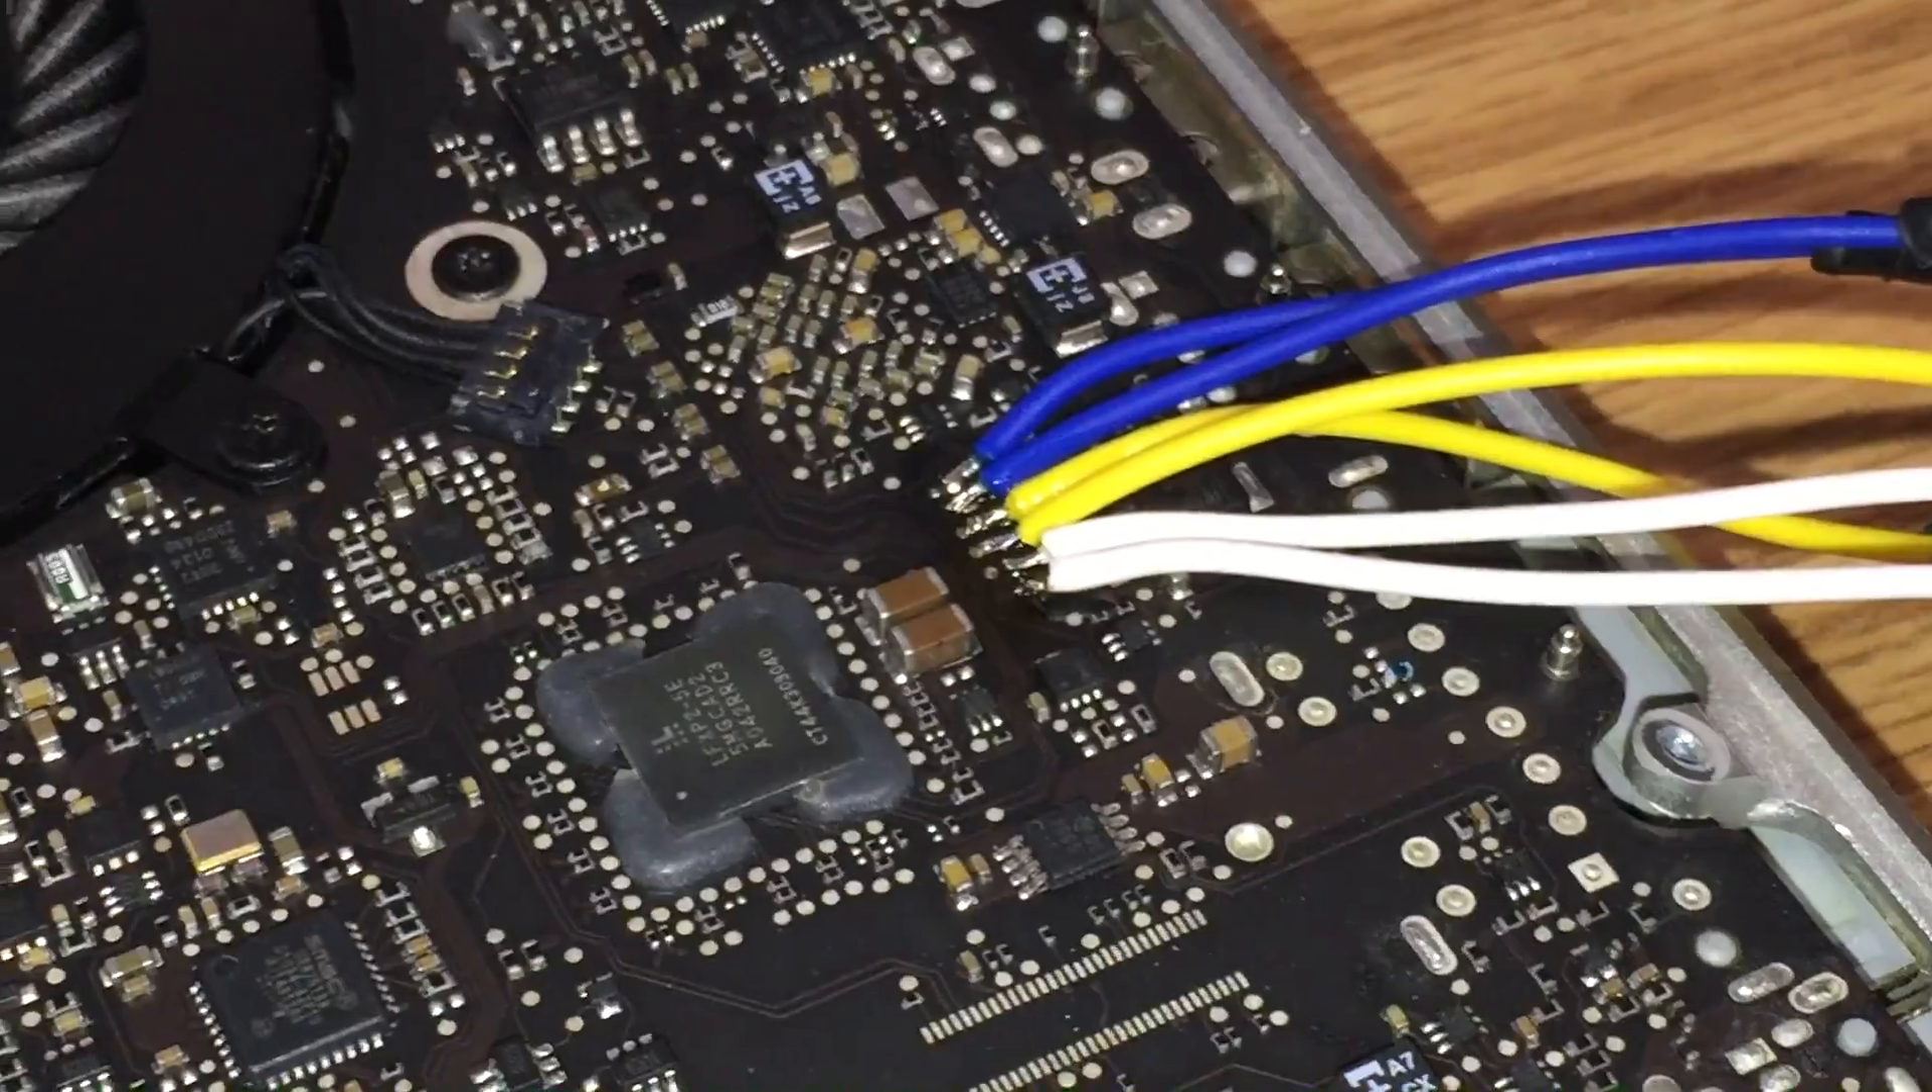Alright so as you can see here I've gone ahead and removed the back of the machine and as you can see here I've gone ahead and soldered on a few wires to the JTAG header on the logic board.